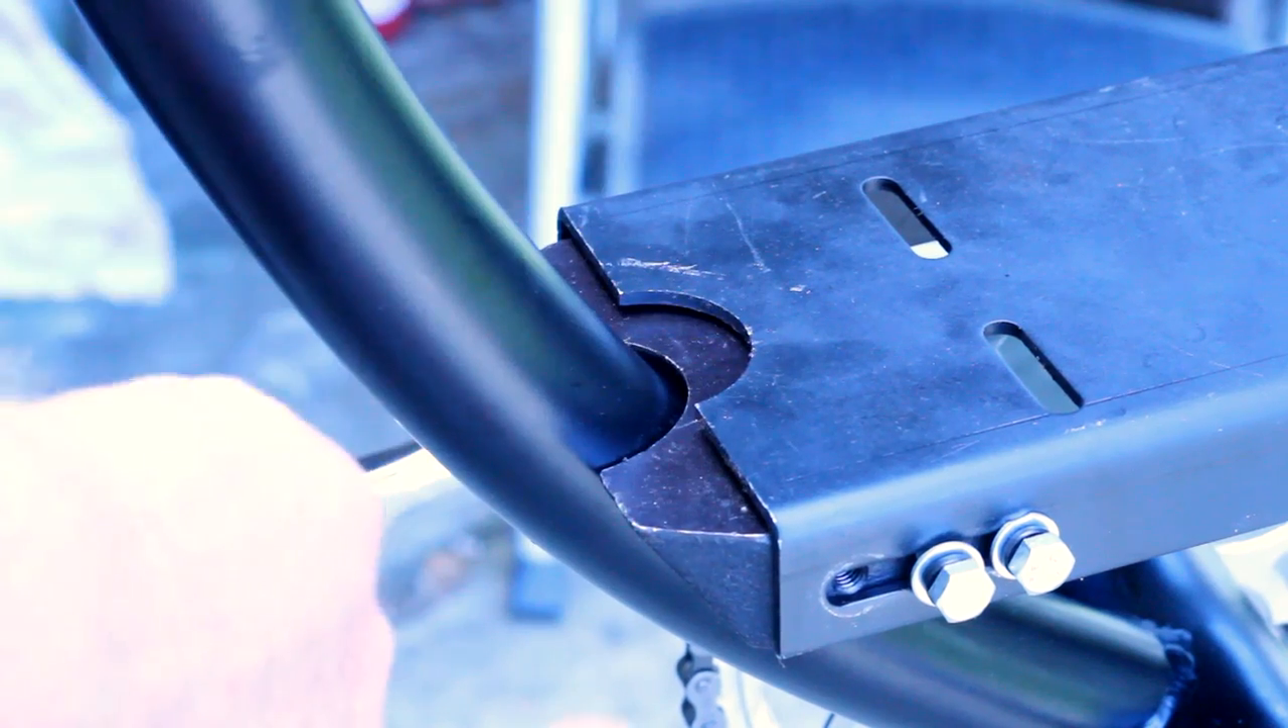We have a problem here we've got a bit of a gap here where the mounting plate mounts to the frame.